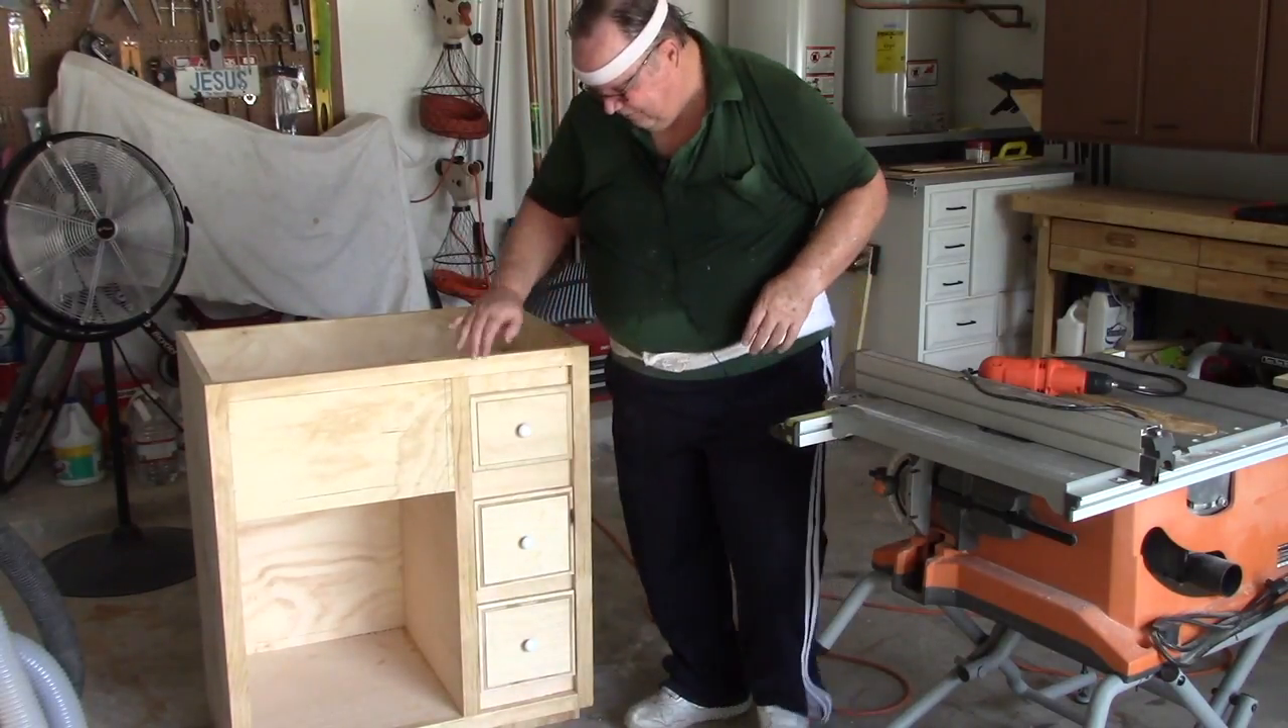I got my three drawers in, as you can see here. All three of them are in.